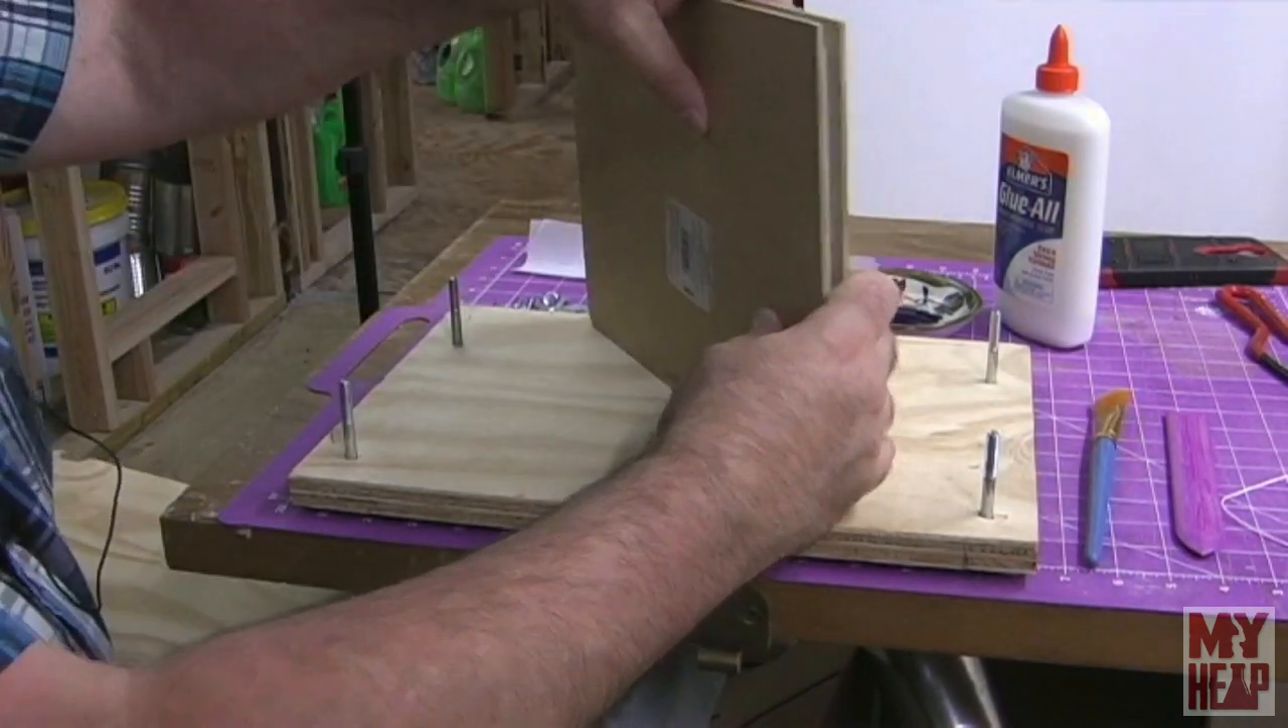So I have the bottom board here with my bolts in place.